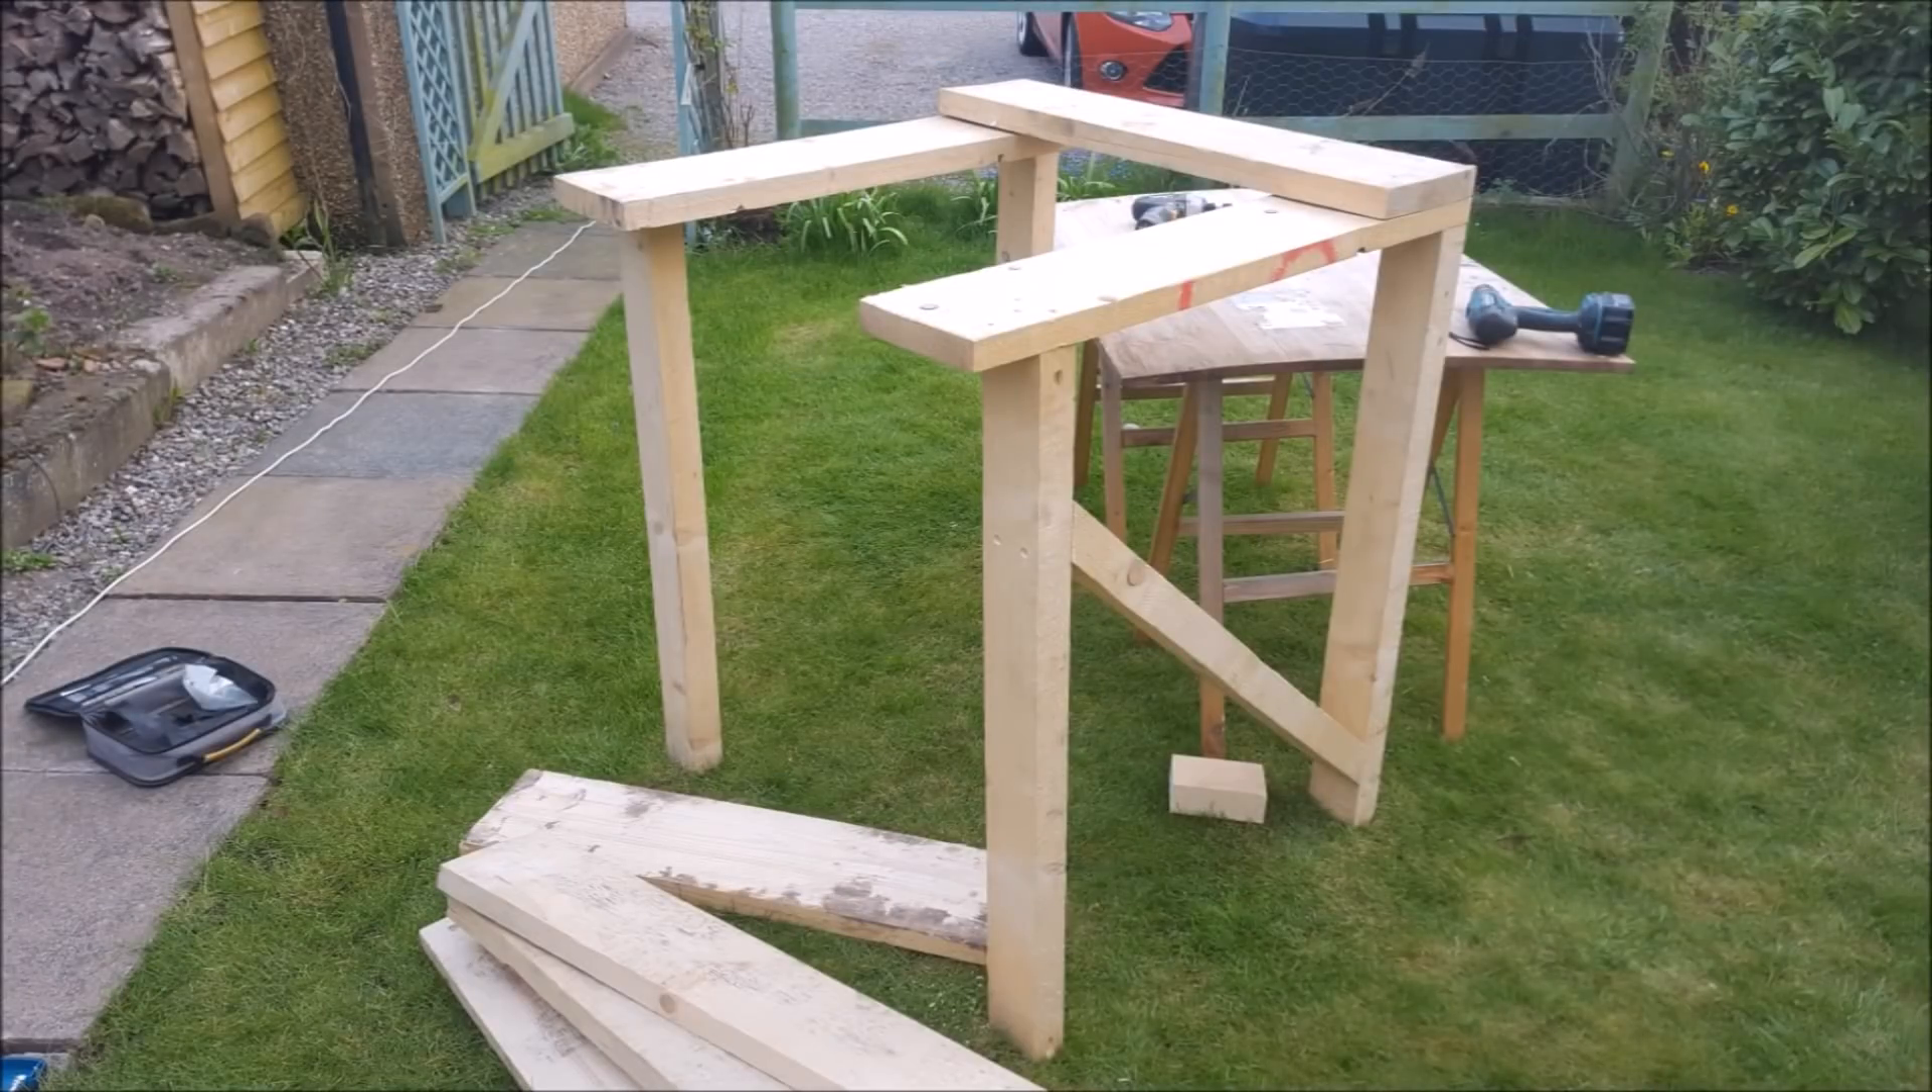We've got the frame starting to come together nicely now i'm going to start putting the top on the frame.